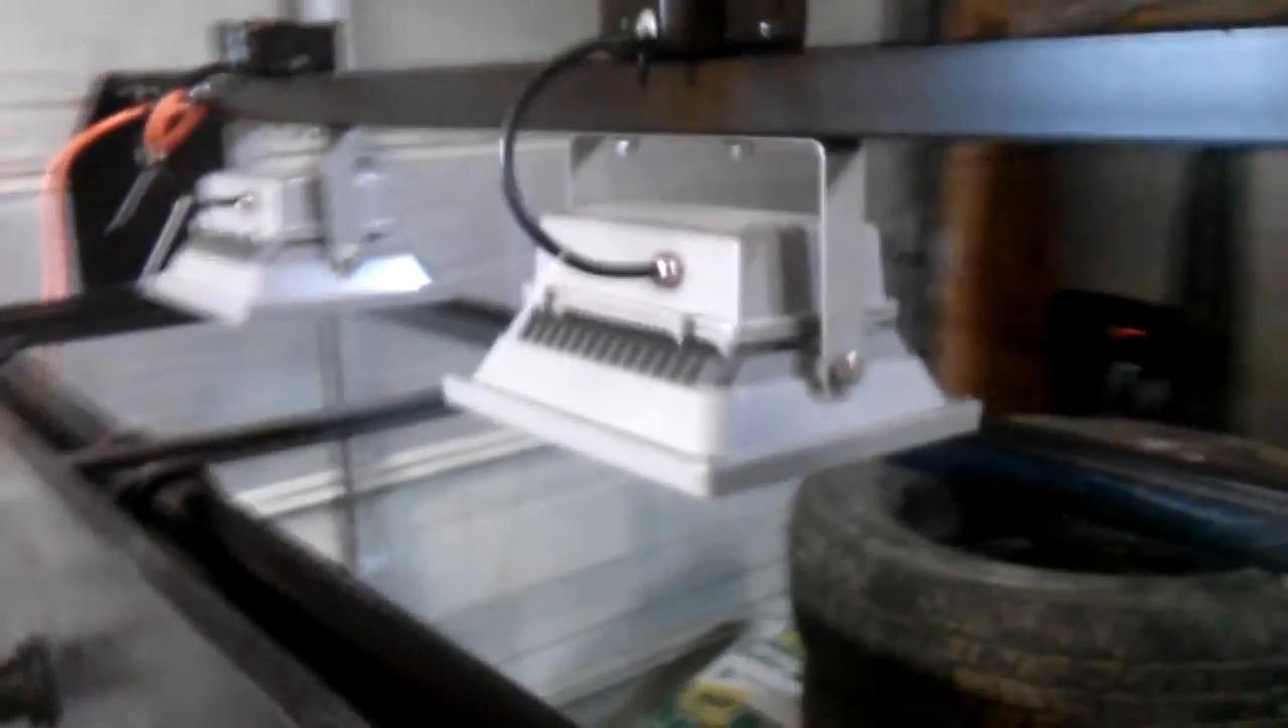I've got the lights all done at least the top lights anyway.